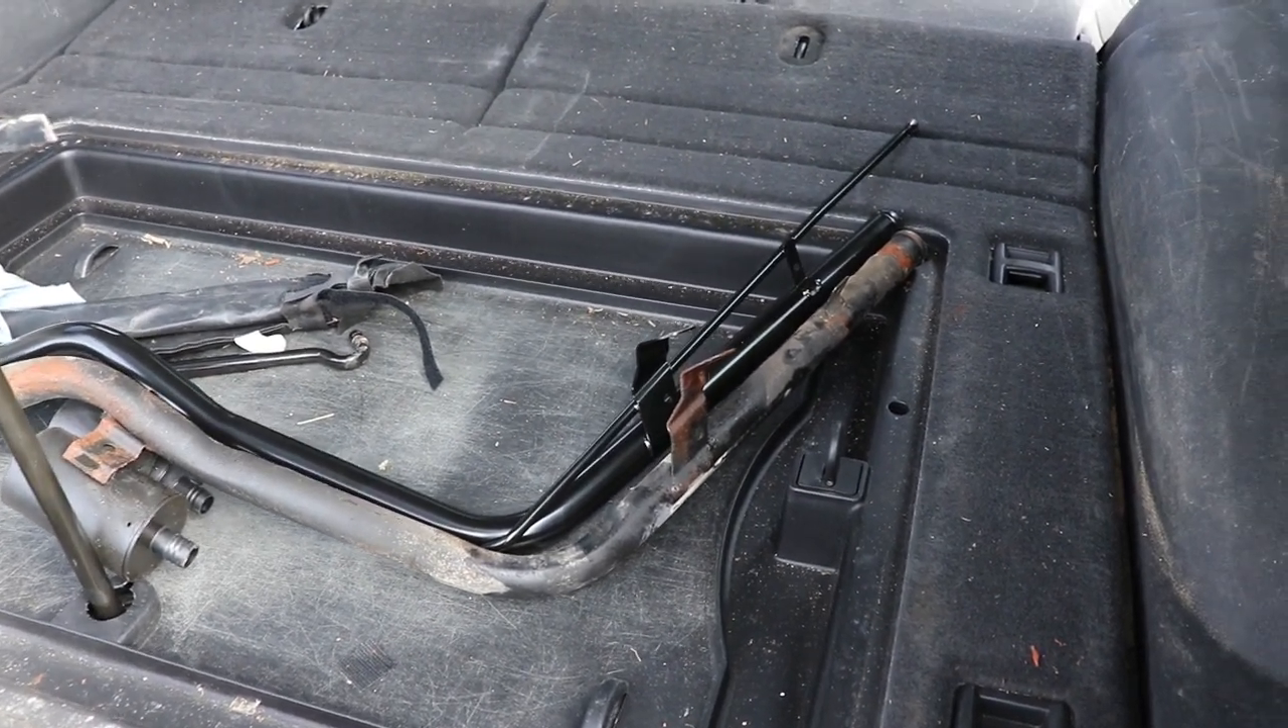The filler neck is out so I'll take a look underneath and show you what I'm doing.